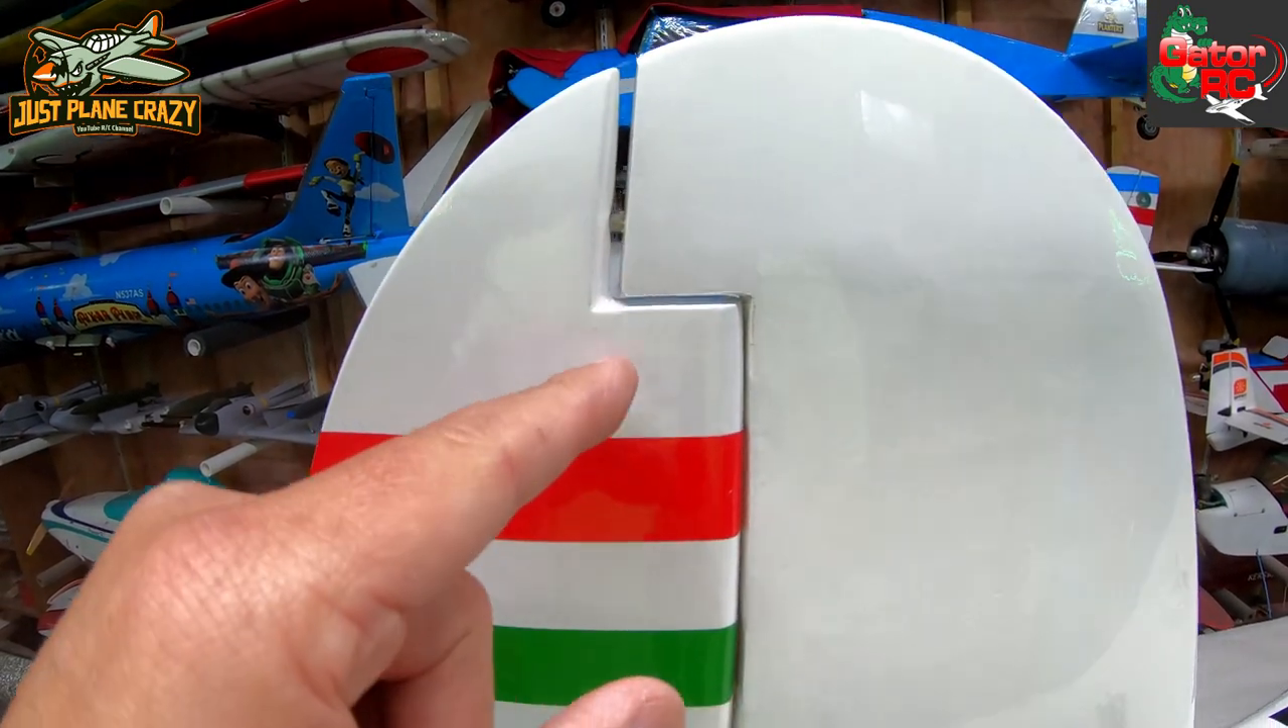Things are just kind of rough dry fit, but there is a little bit of a gap up here that's not as desirable. It looks like maybe they shaved a little bit of the rudder off.